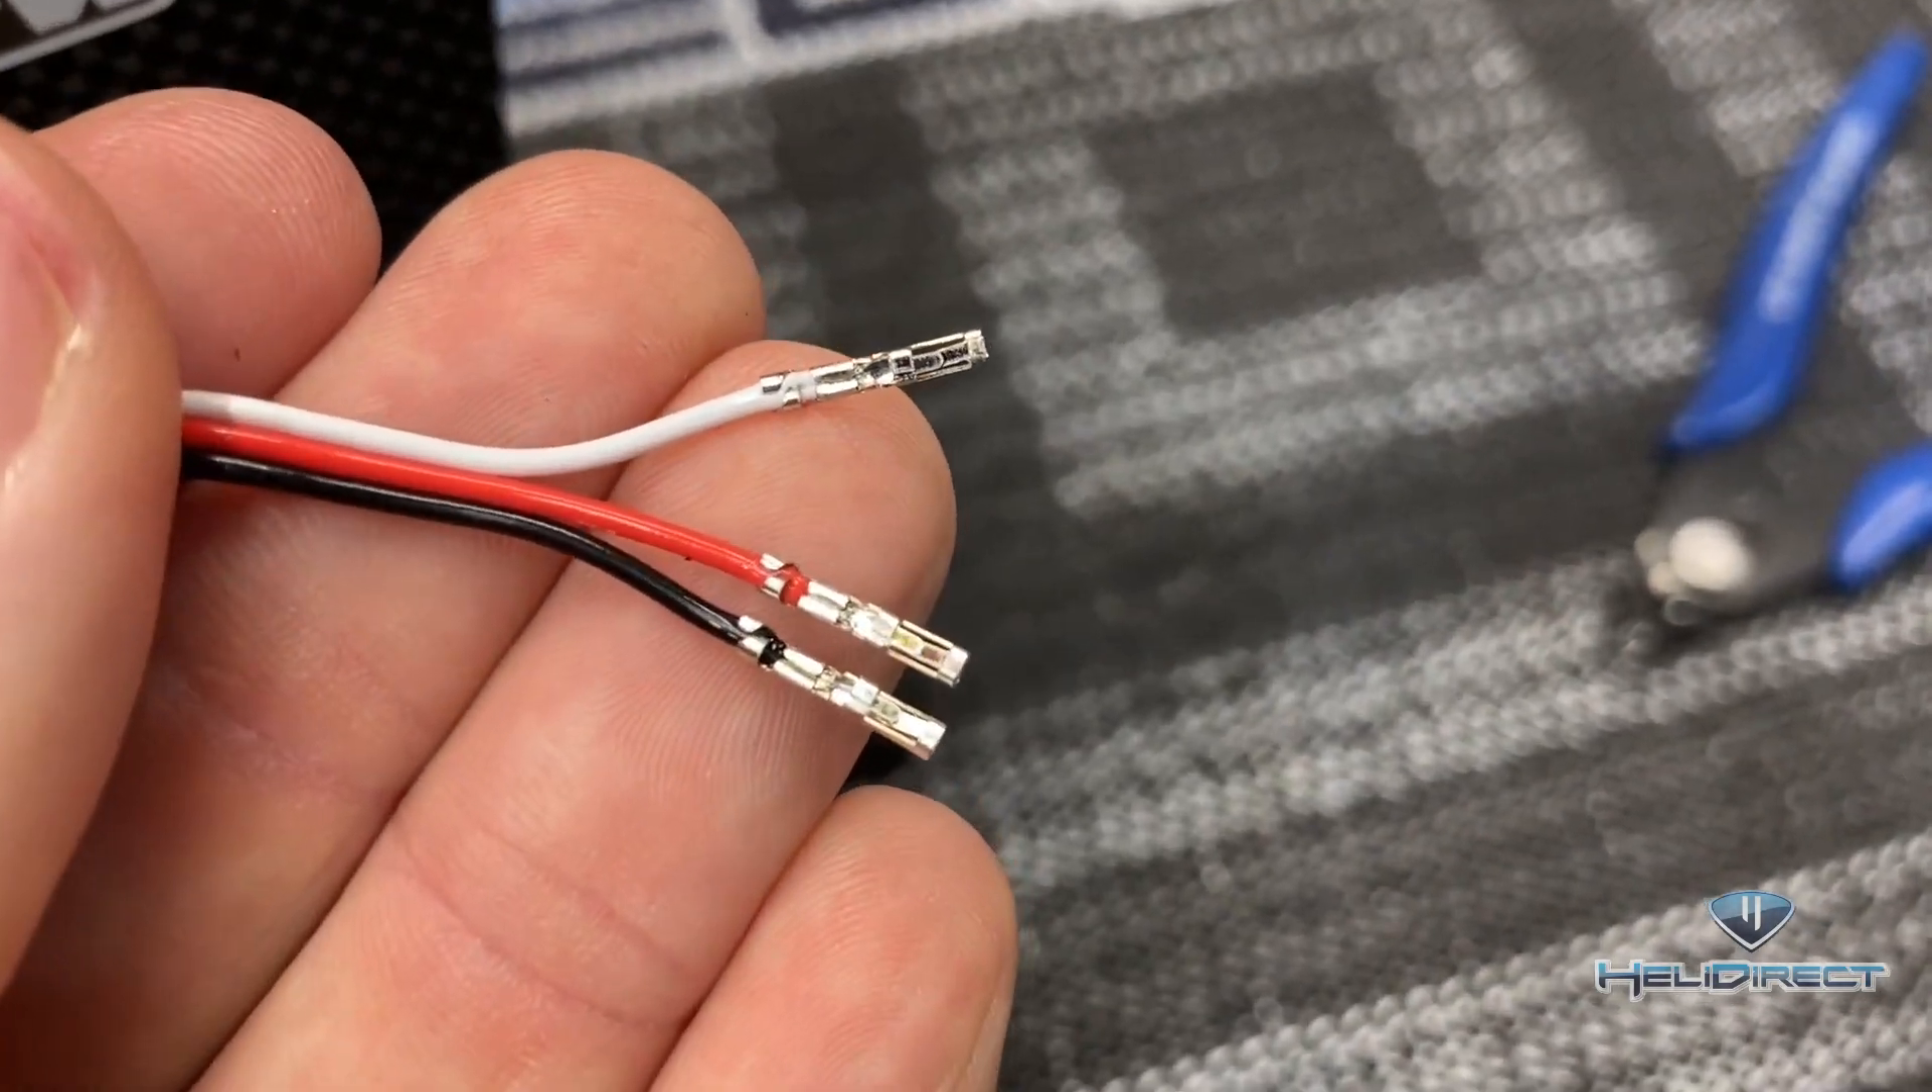Just got done crimping our new servo ends in place.